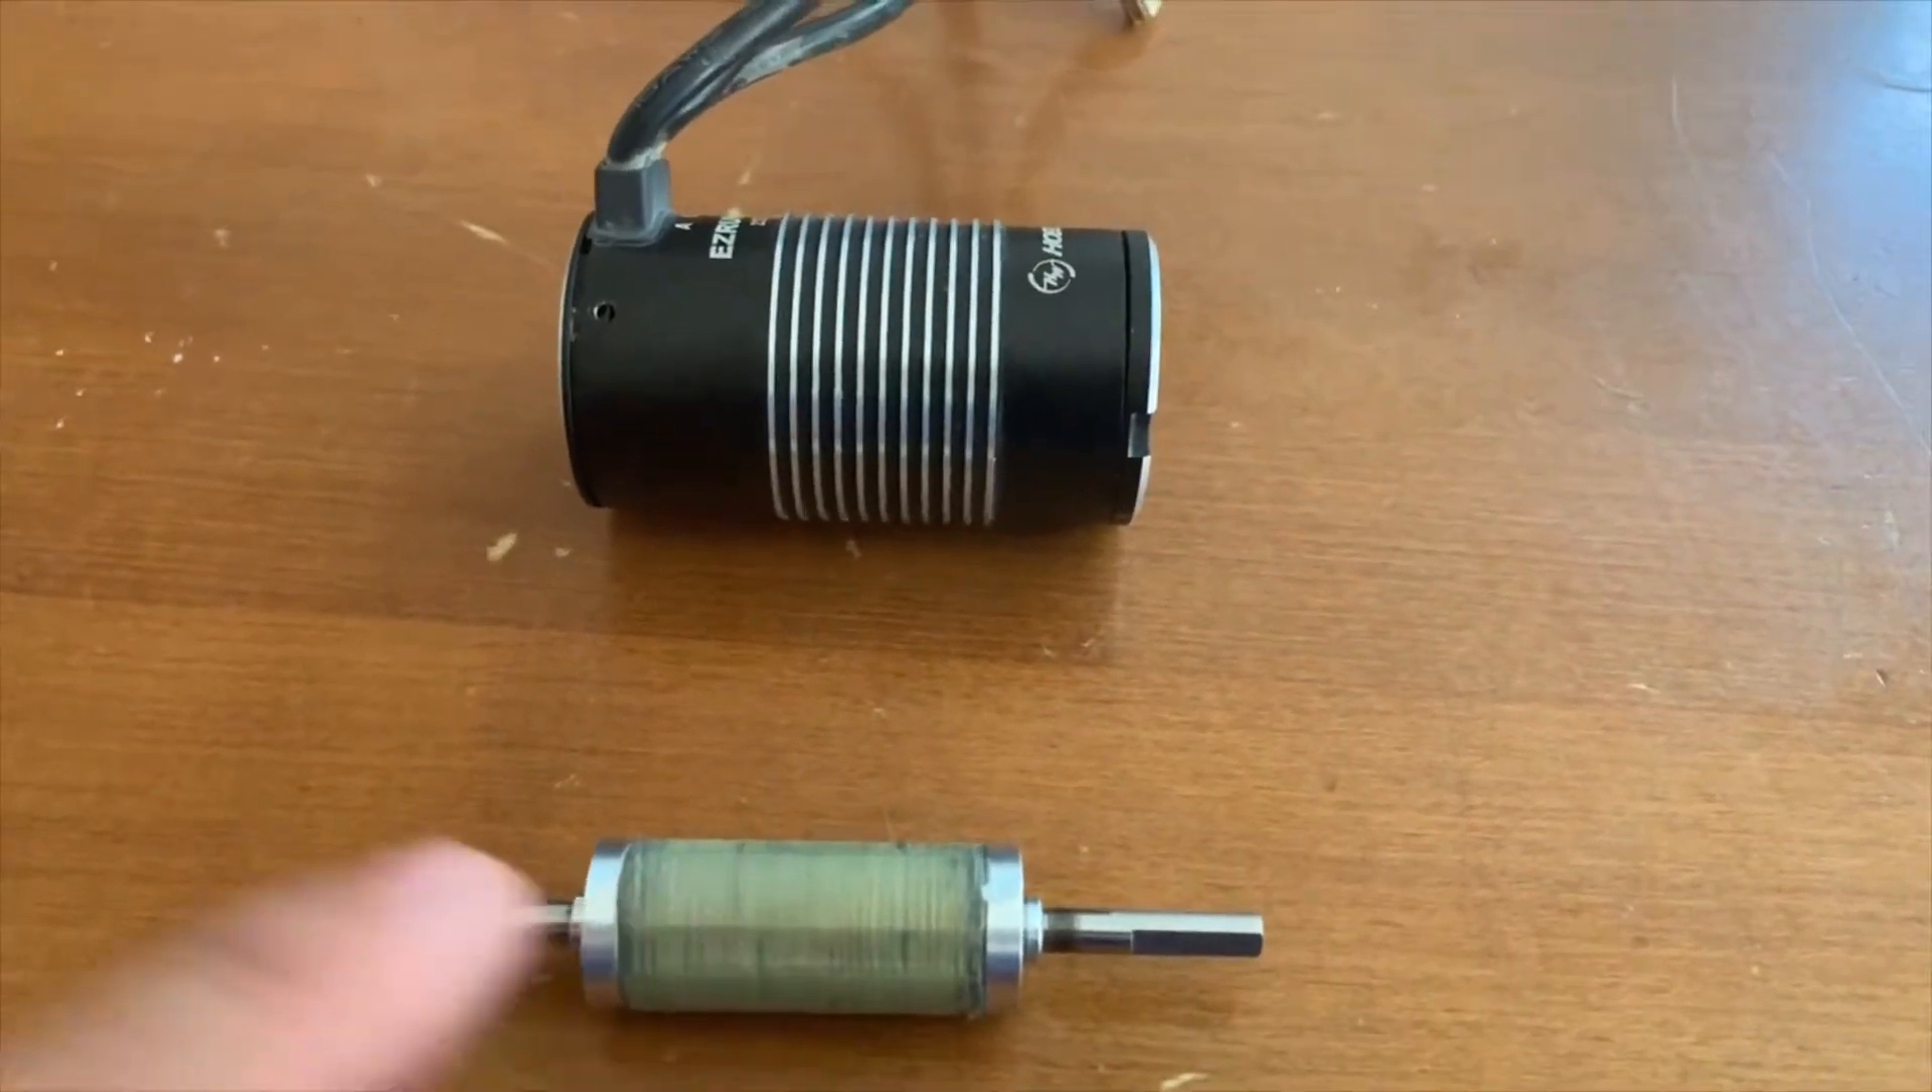I've already pulled the rotor out, and as you can see, the motor, it has, I'm going to turn this, so there's the output side cap, and I've already pulled this apart.